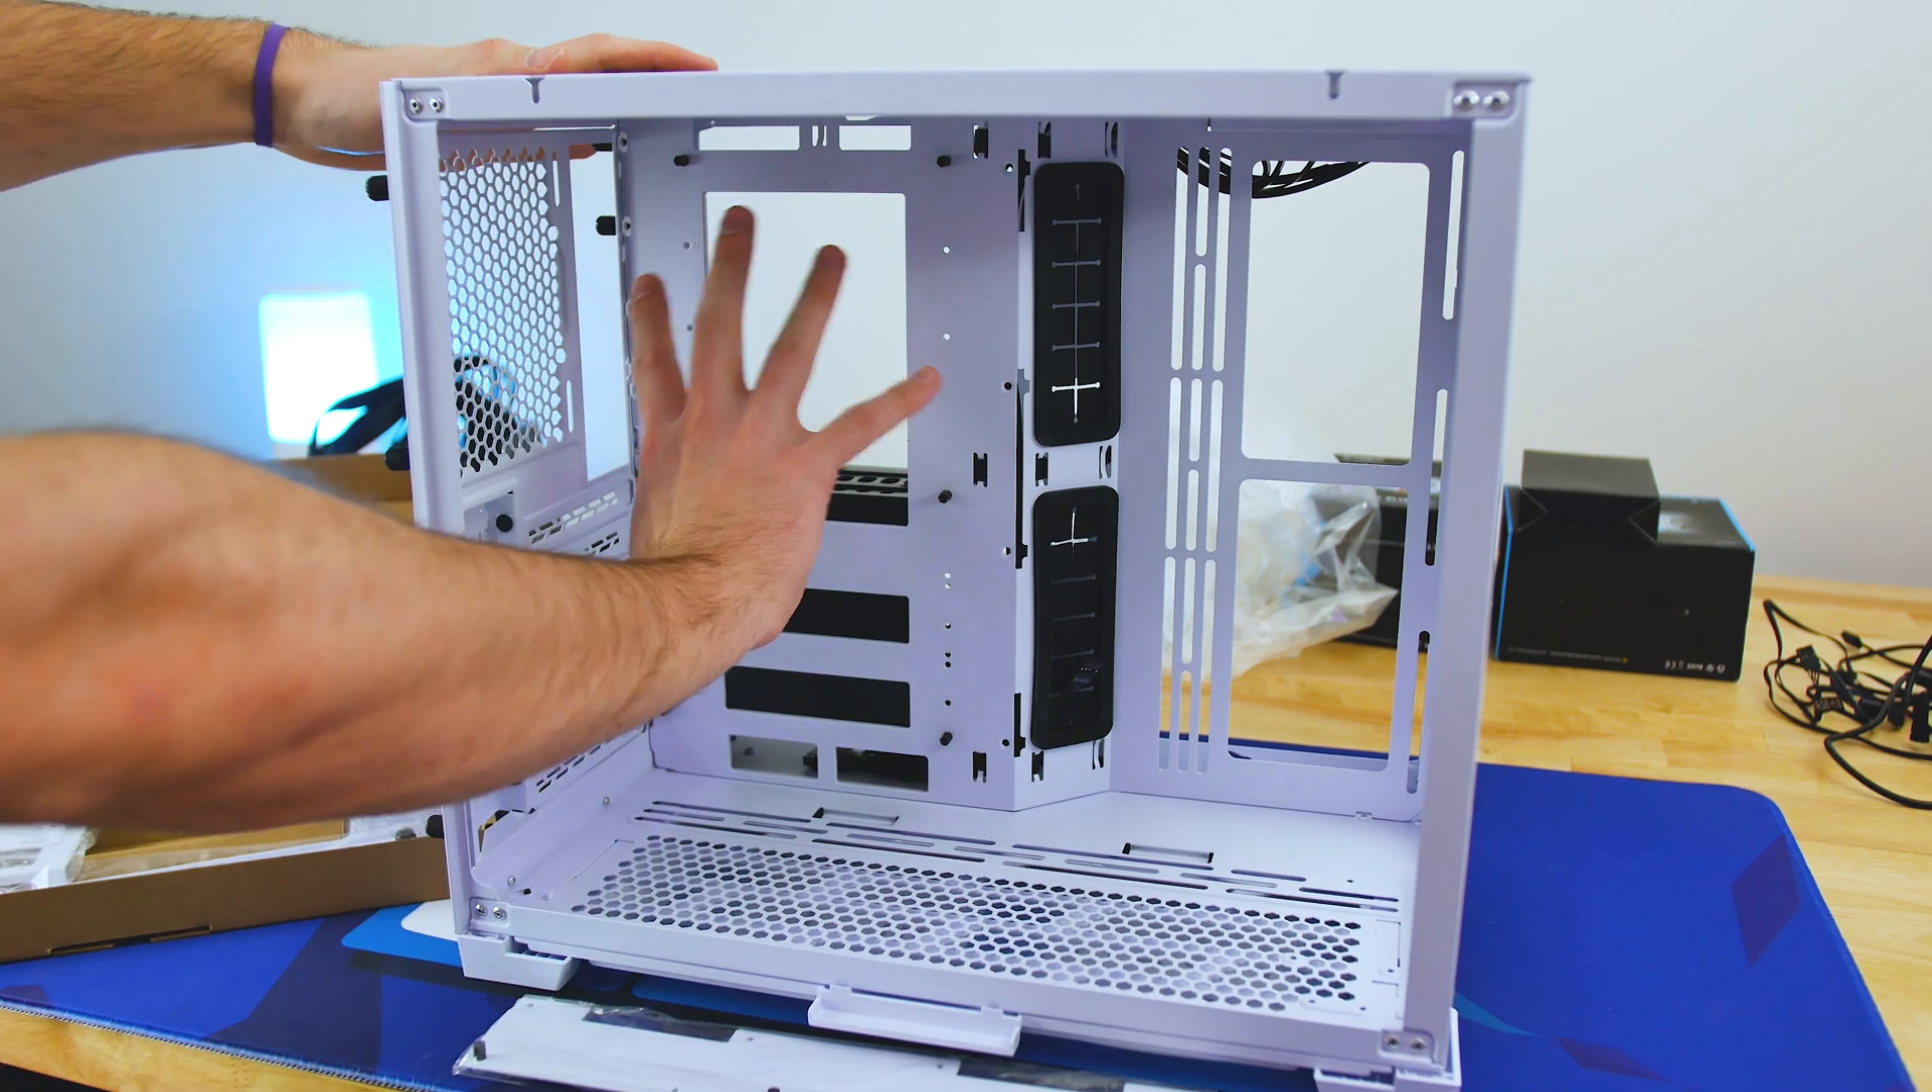Now that we have the panels off, we can get ourselves acquainted with the case.